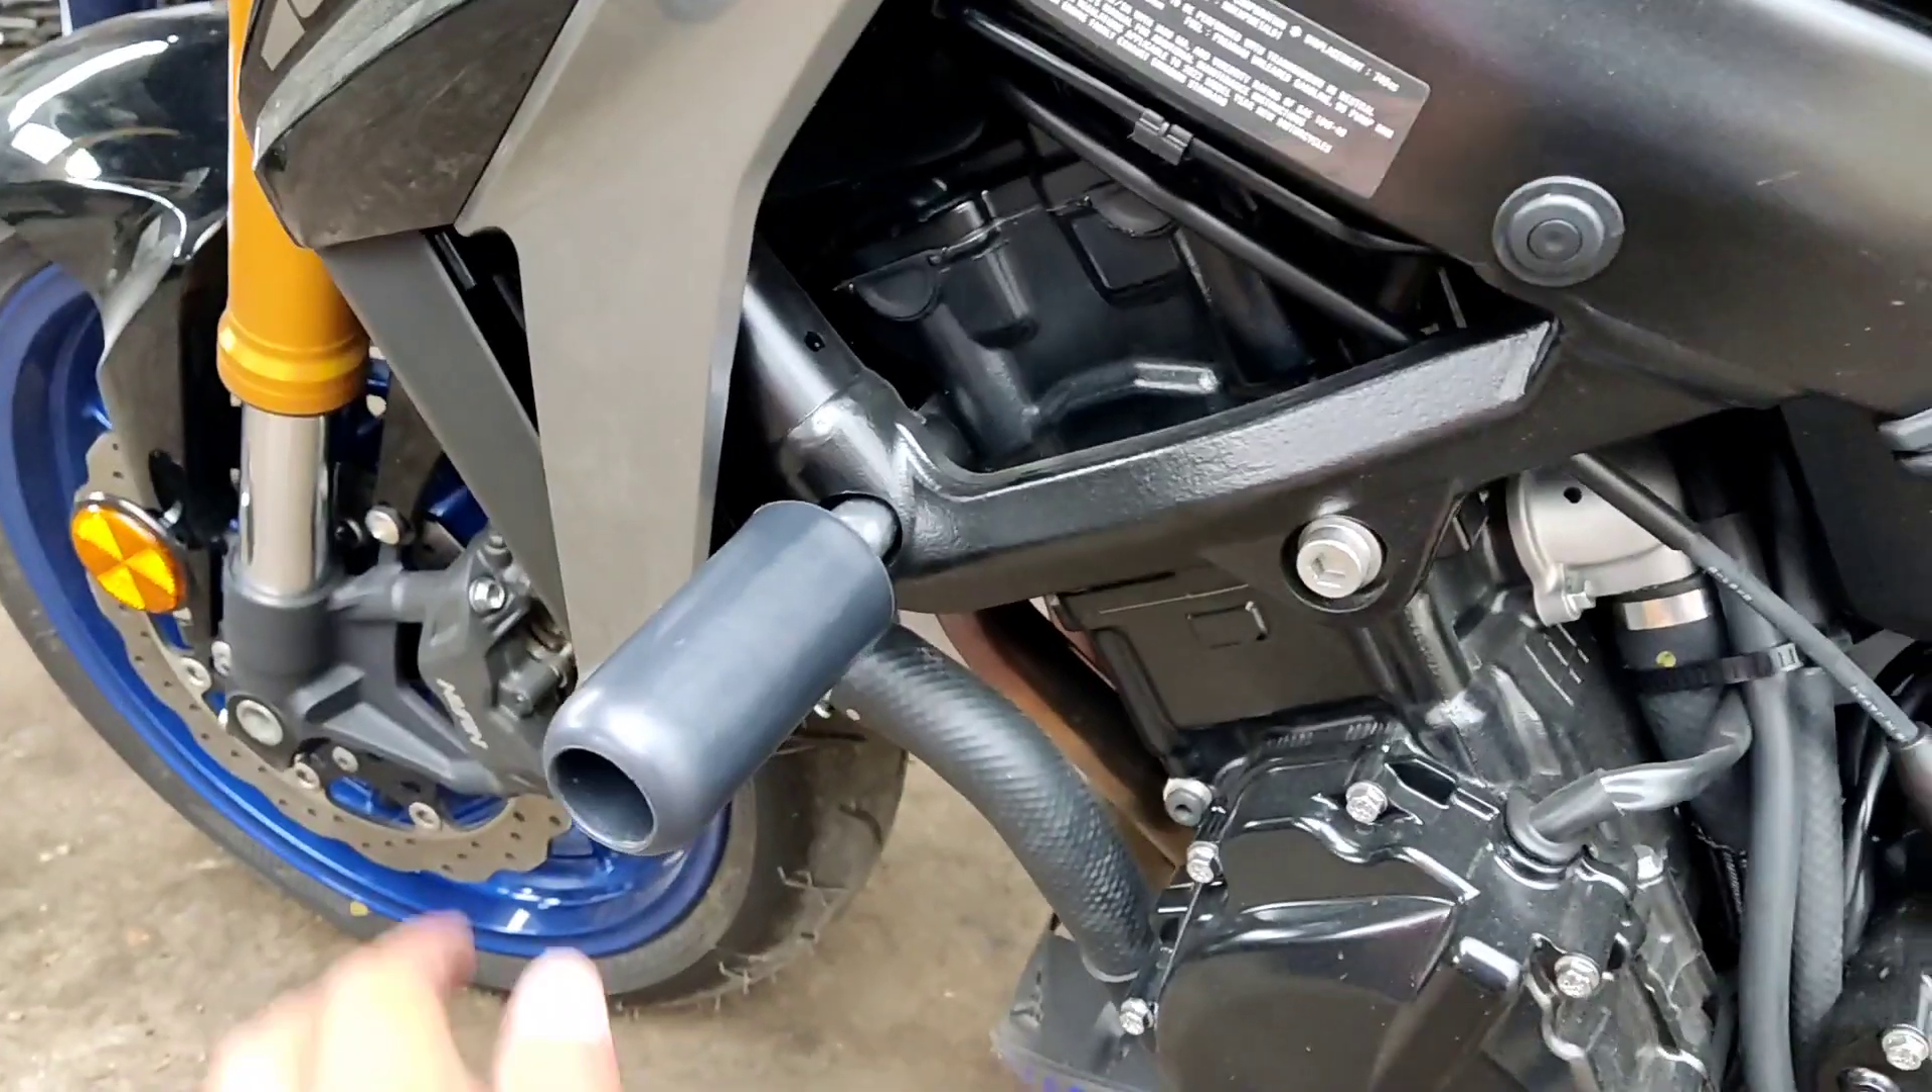Y pues ya Están instalados los sliders En la Suzuki.